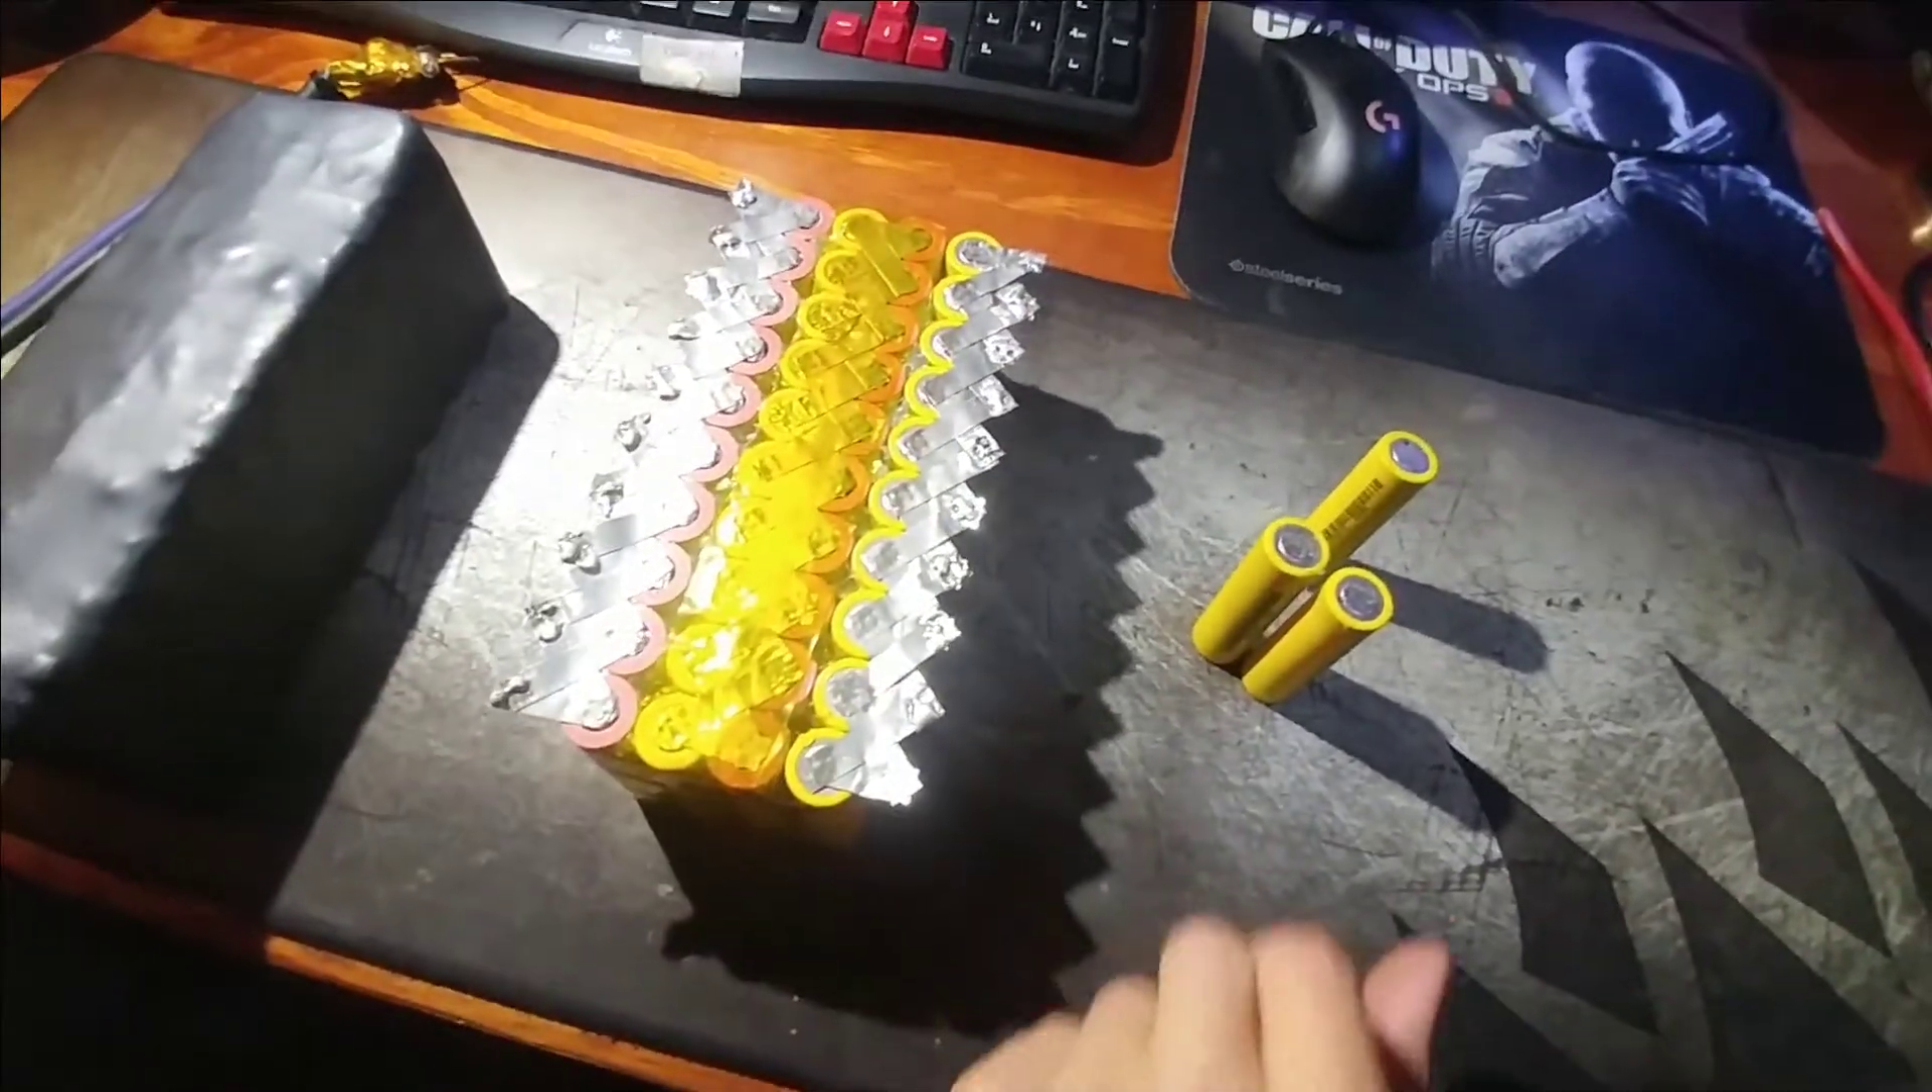Alright guys, I just finished spot welding this pack.